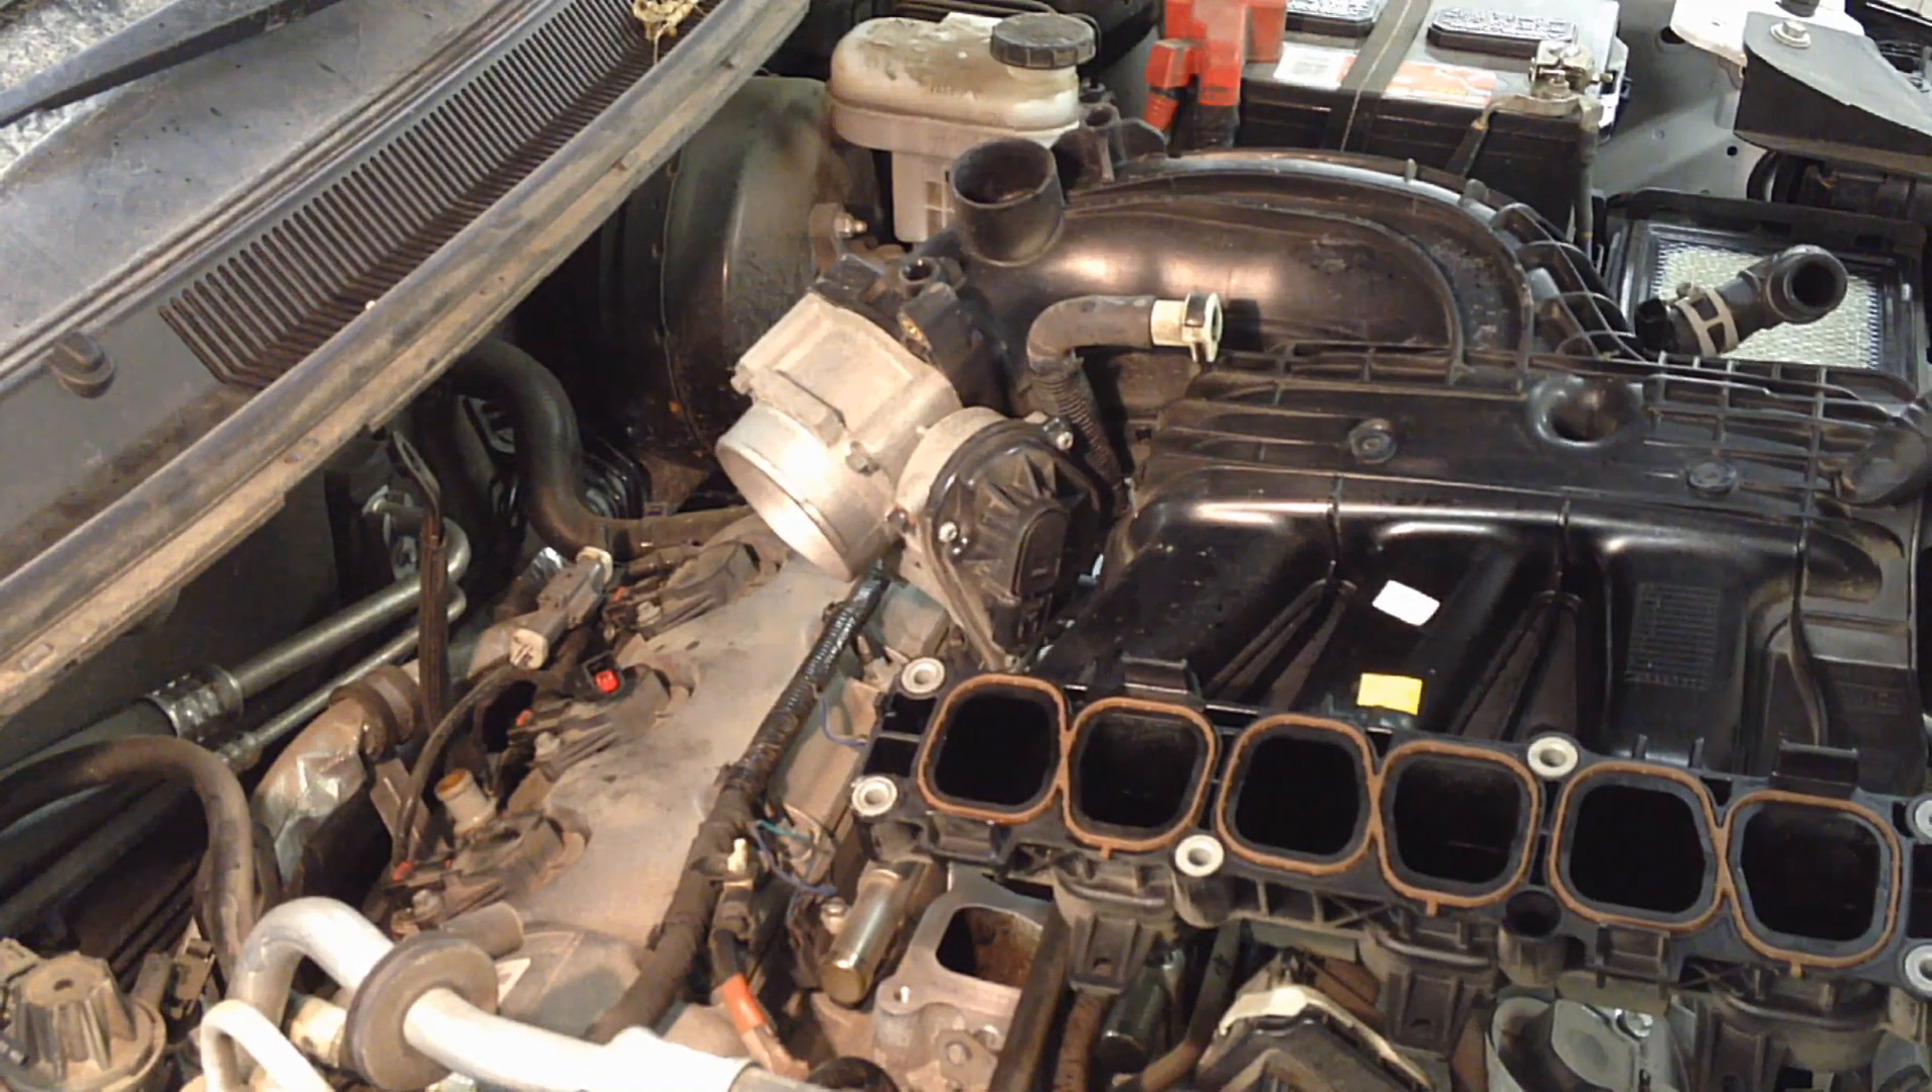I've got my new gaskets on here they're all pushed in.